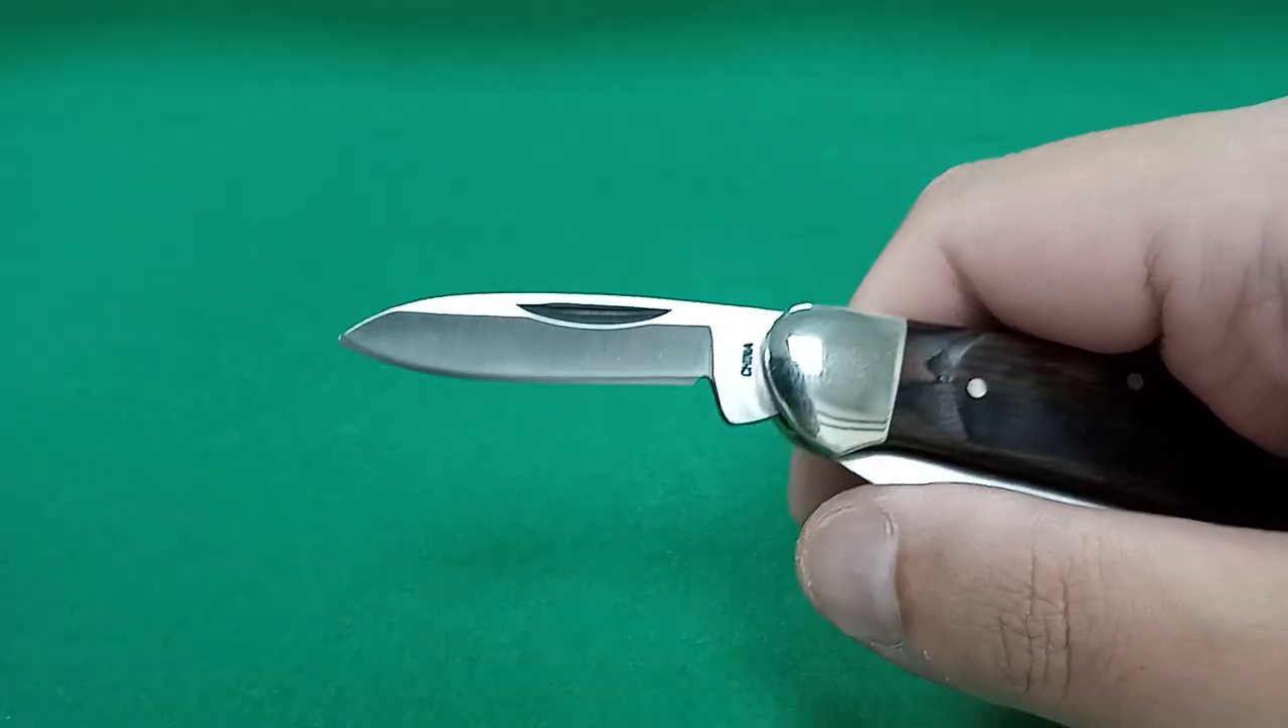Notice how the cutting edge is not flush with the bottom of this unsharpened portion.